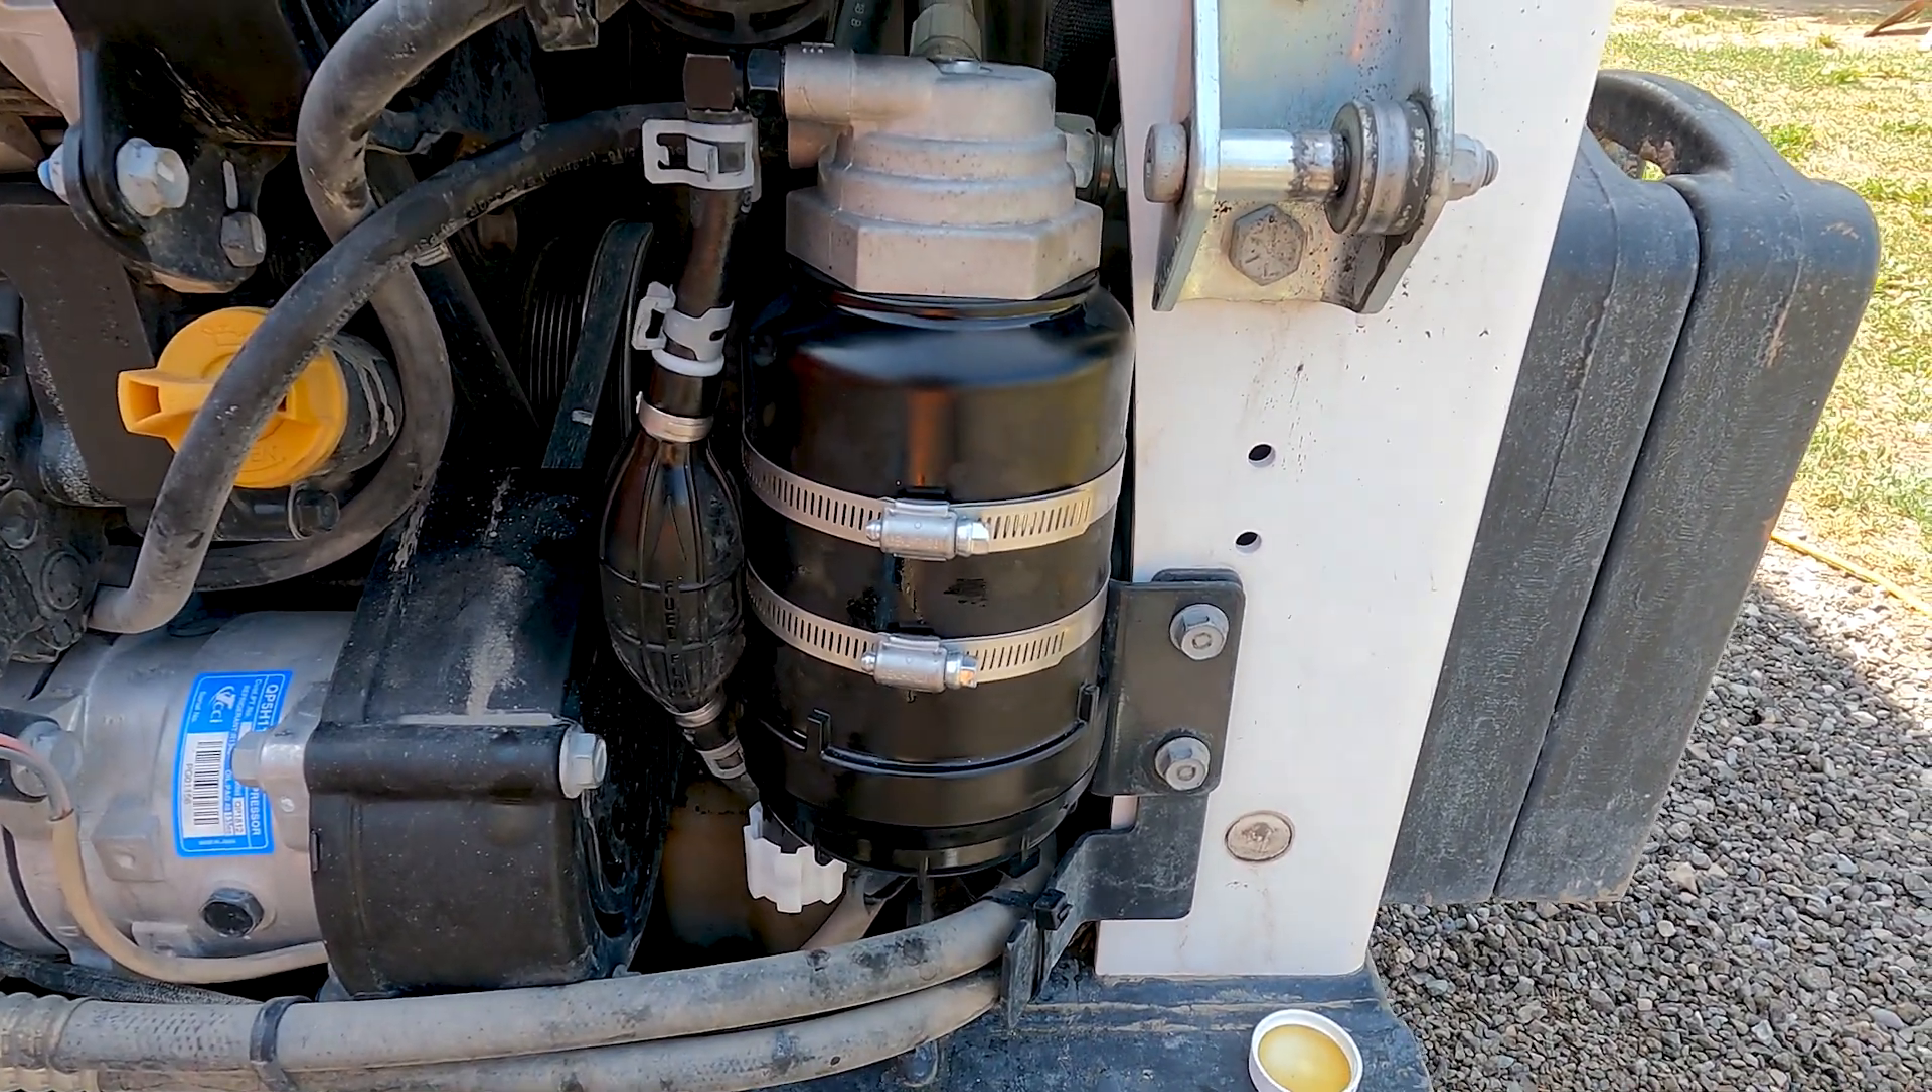So there's our new fuel filter installed.